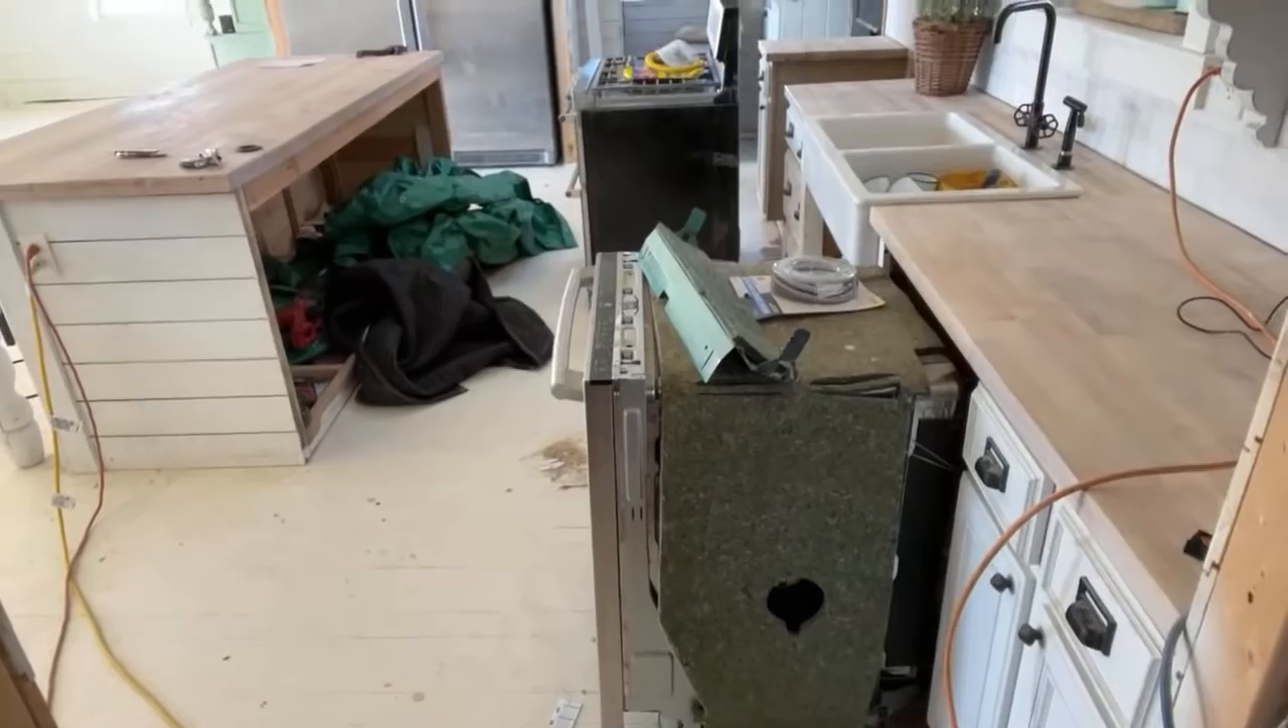And then the dishwasher and the stove are getting all their plumbing and hooked up. That's why they're pulled out.